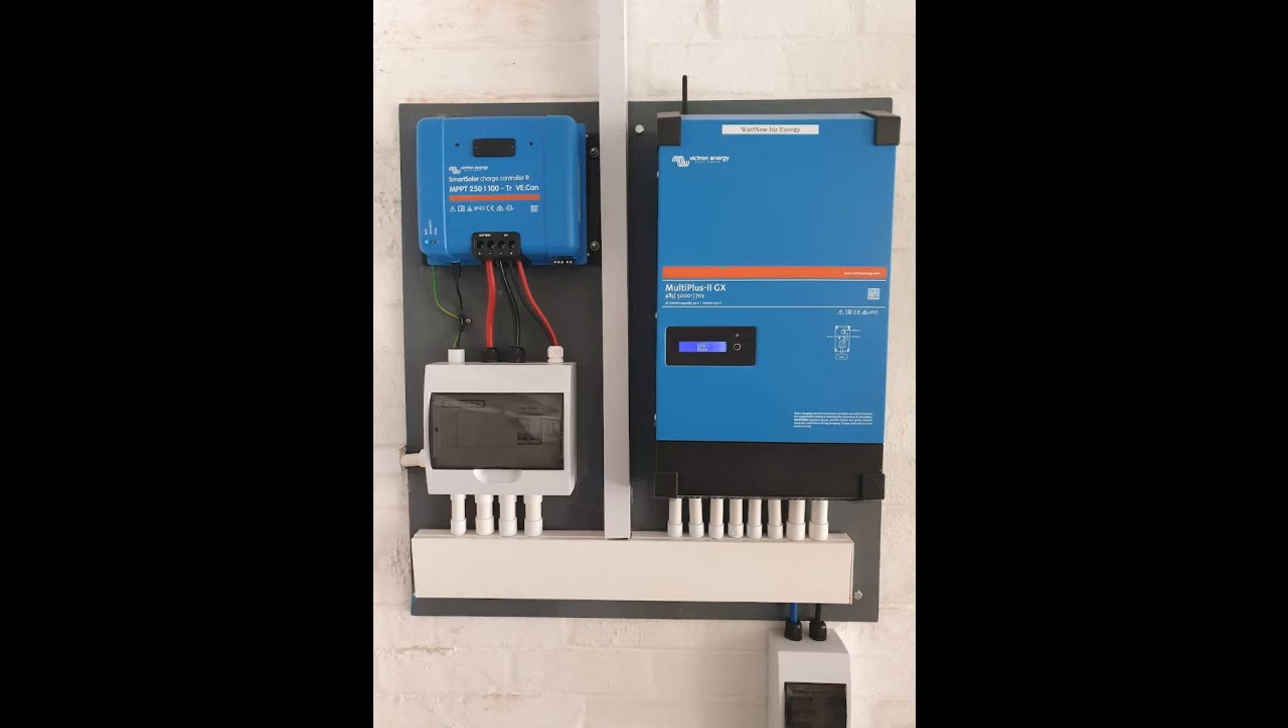And last but not least, this is the photograph of the installed inverter on a pre-made board that was bolted to the wall and connected making it a very rapid deployment on a fully tested fully configured unit.